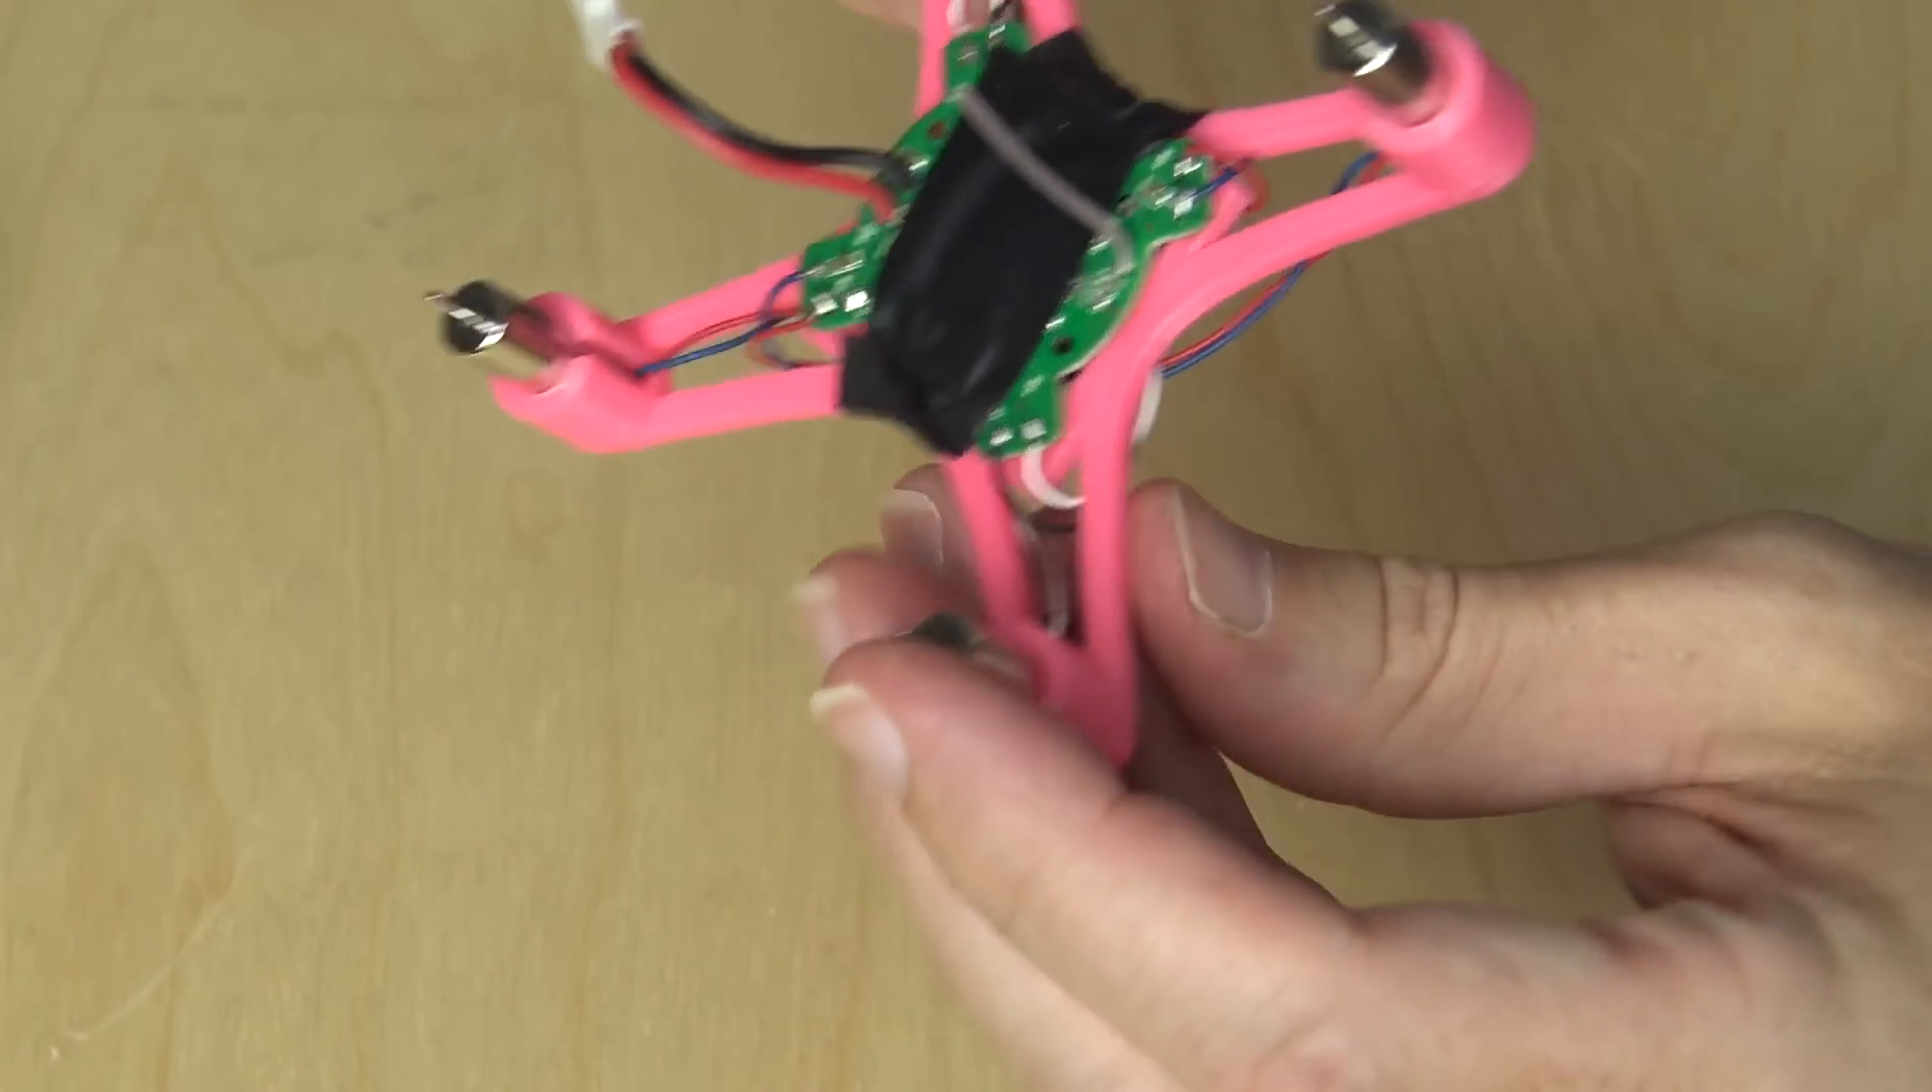I used electrical tape across the top to hold the board in place.